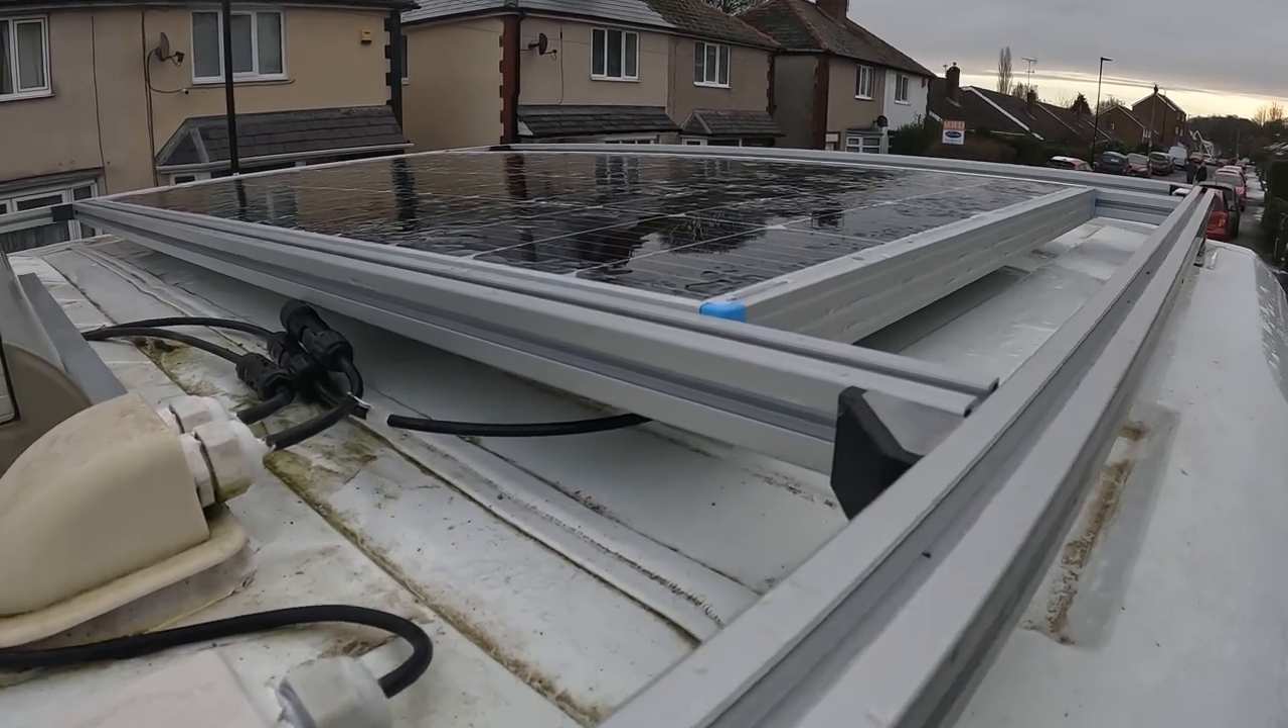Yesterday i got the new panel fitted you can see how flush it is with the side rails.